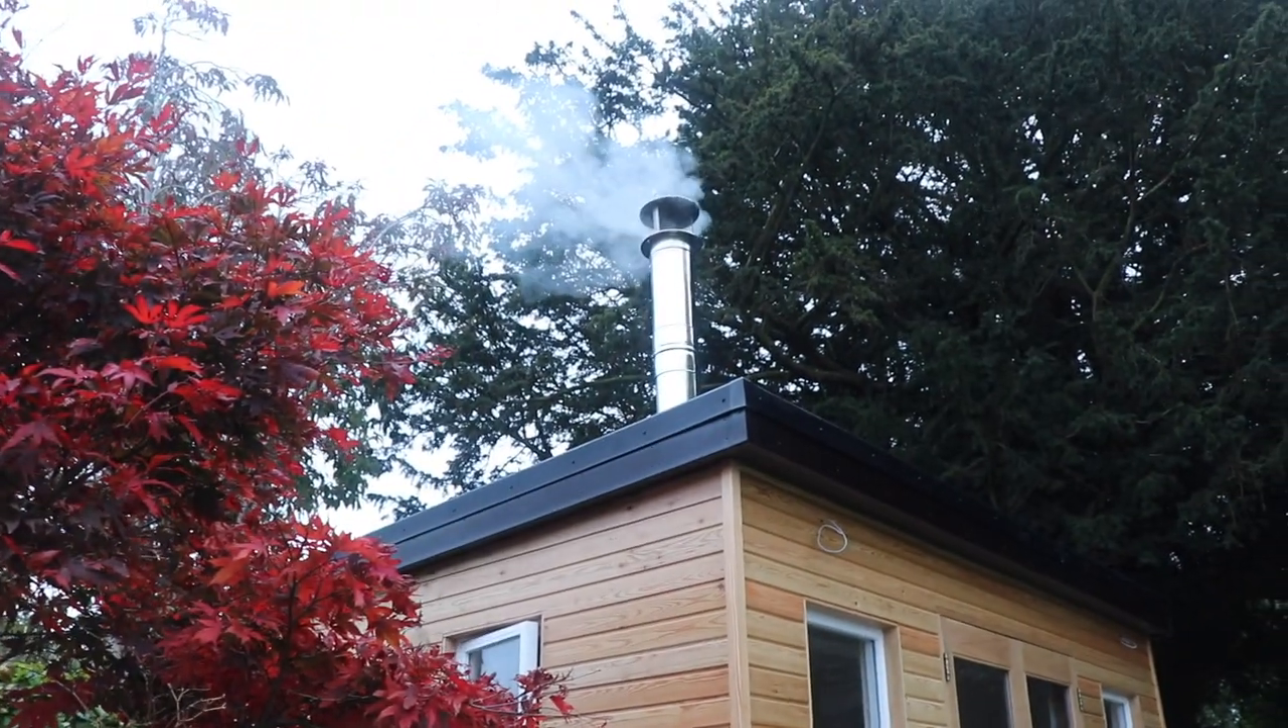On the outside the cladding is all finished and there you've got the flue pipe extending well over a meter beyond the top of the roof.